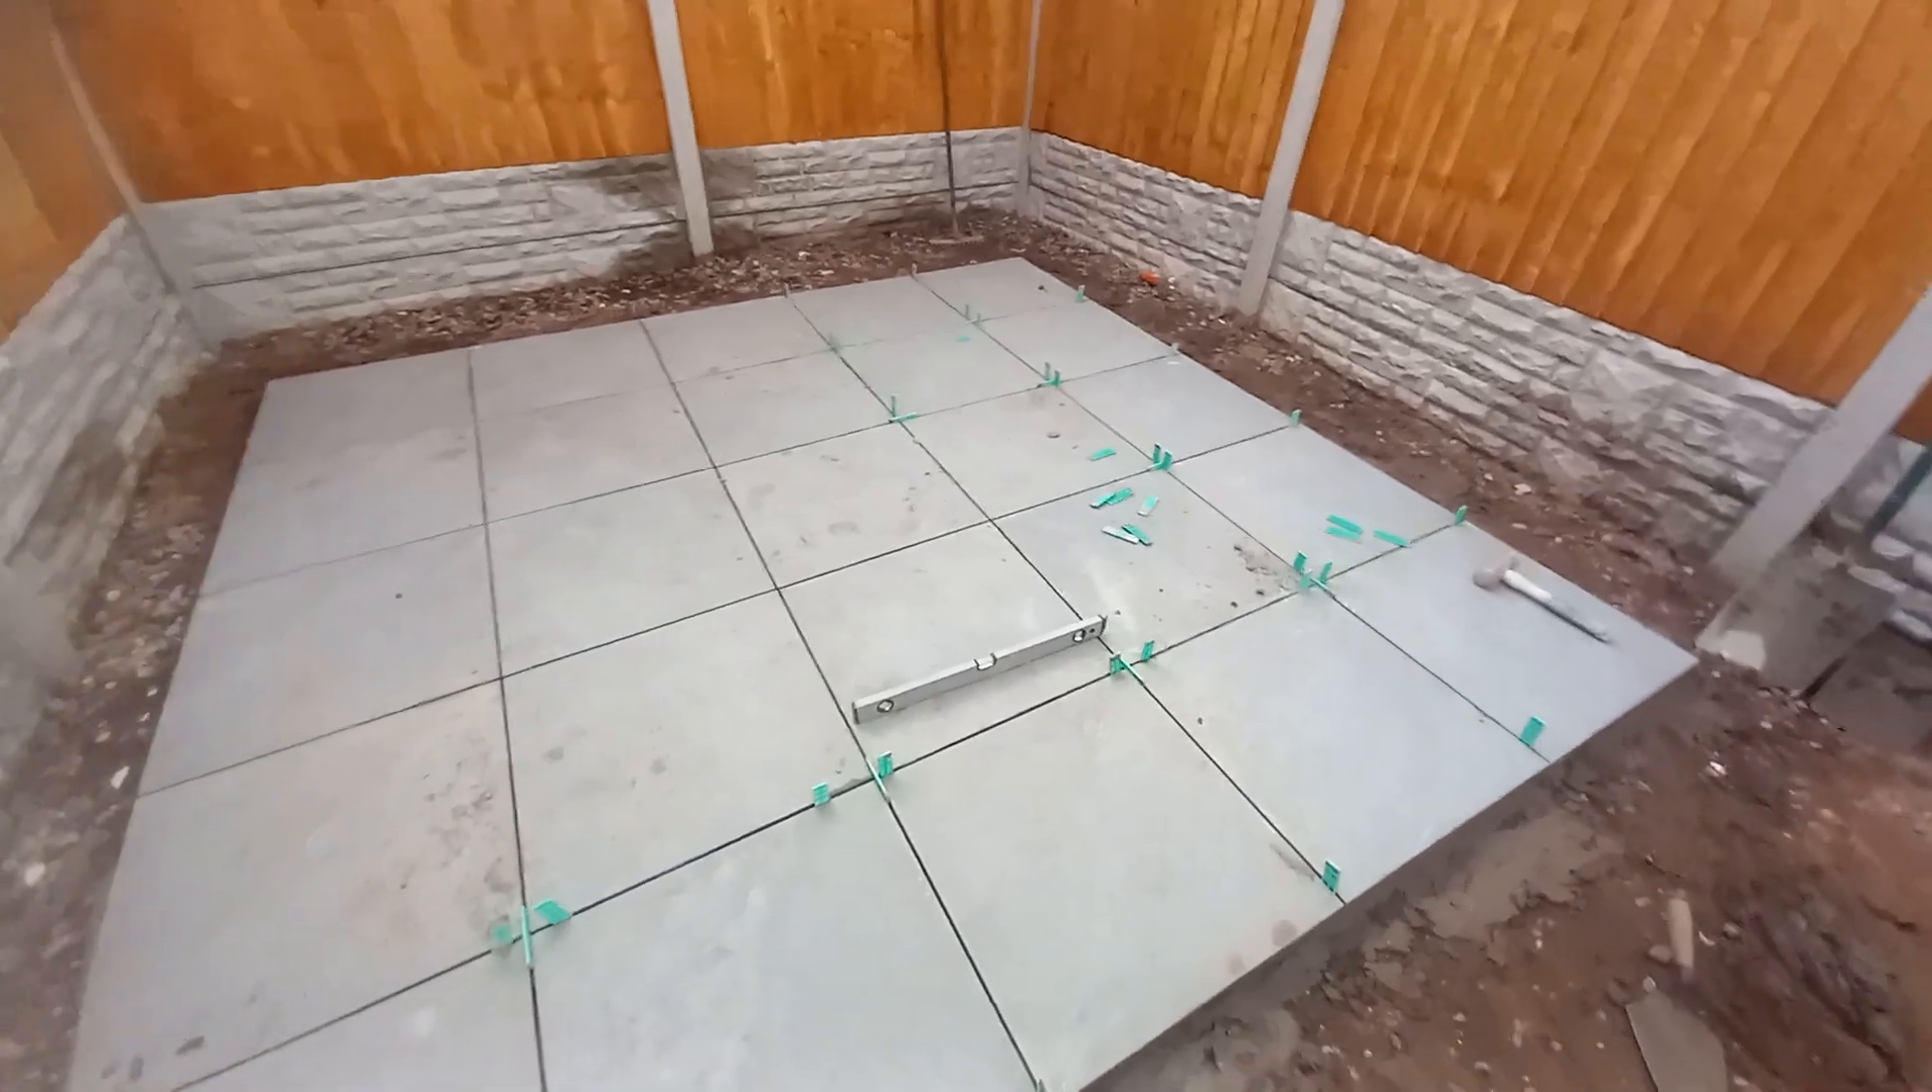We've still got a border to do around the outside.